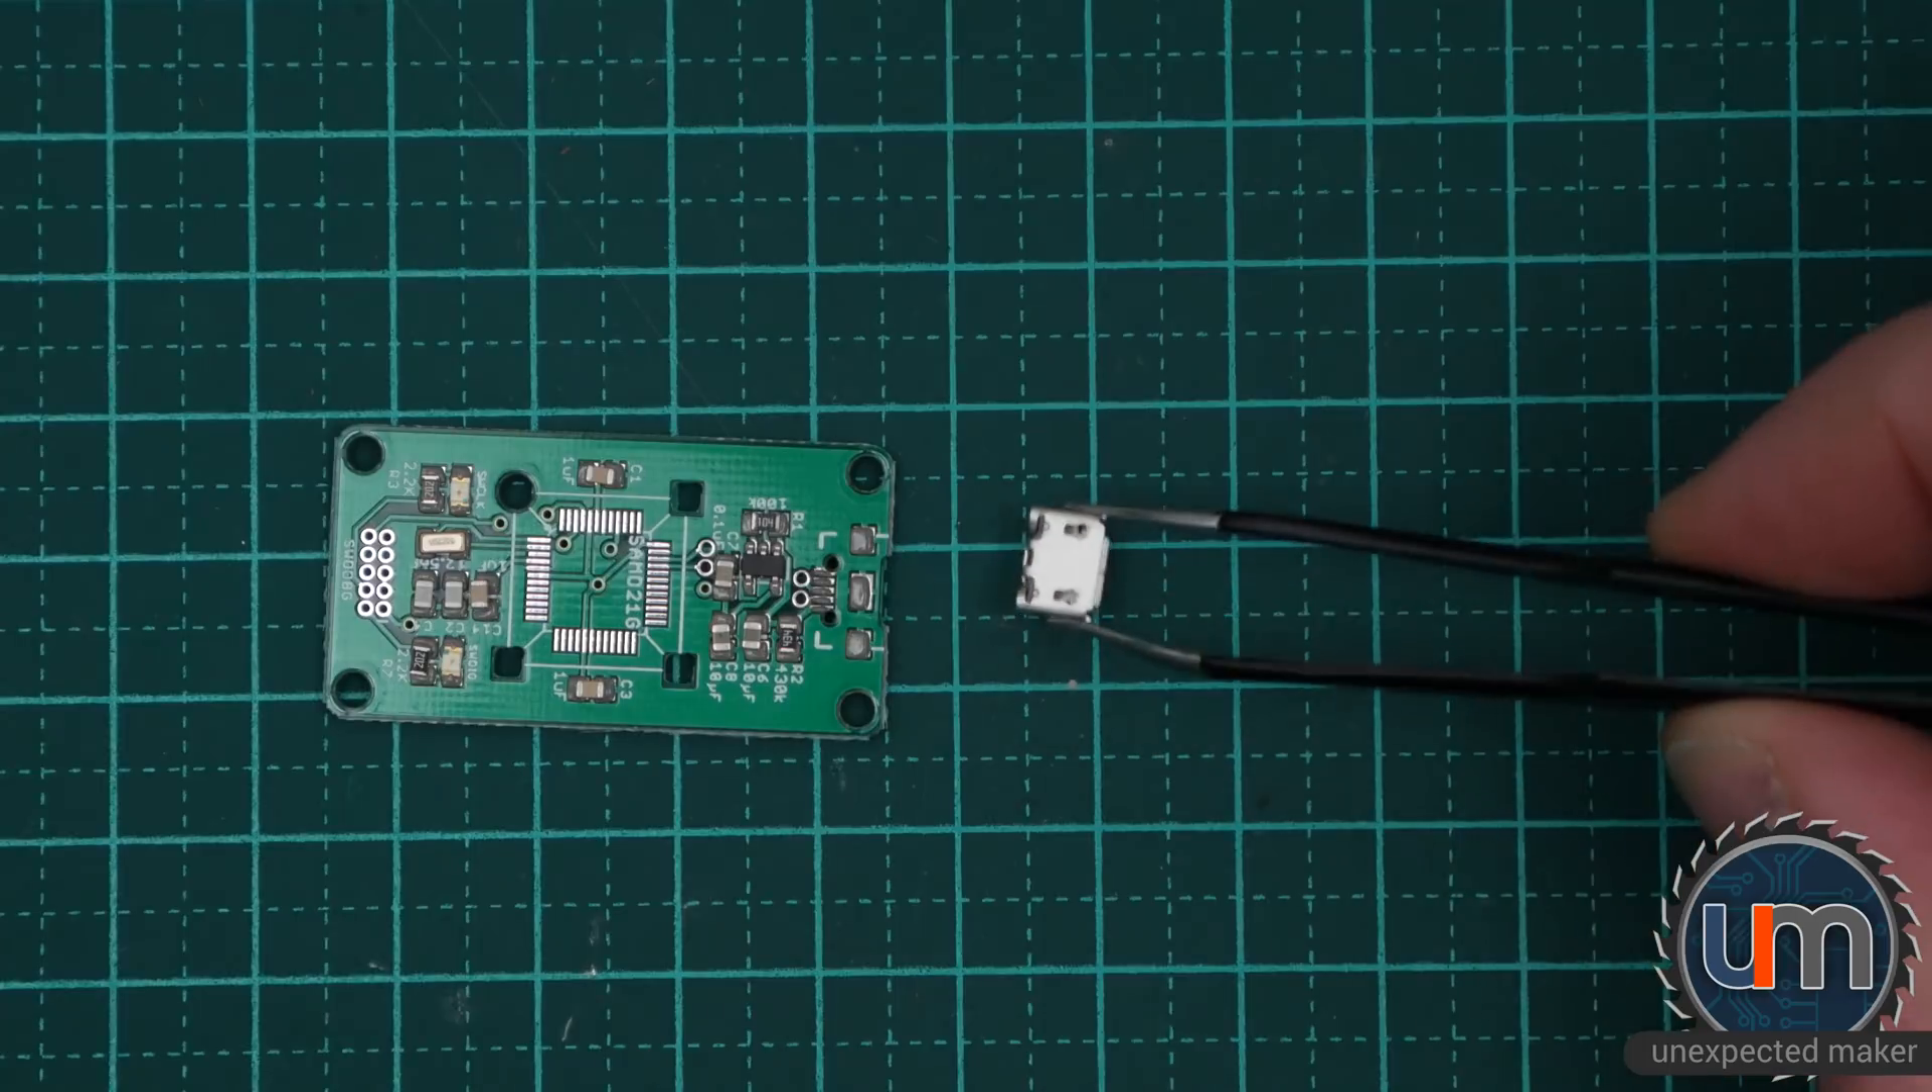Okay, now we just need to put the USB header on, which is this little sucker here.